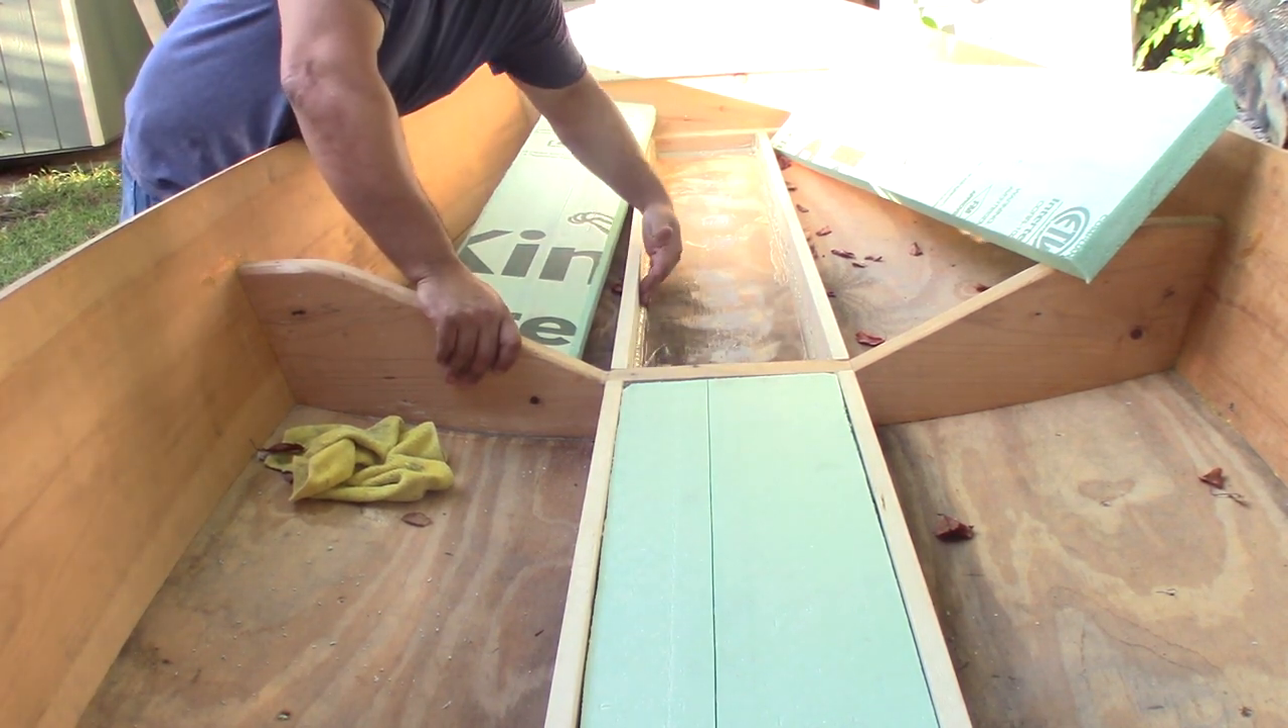All right, as you can see, I've got the middle section of the tunnel already filled in with the foam.